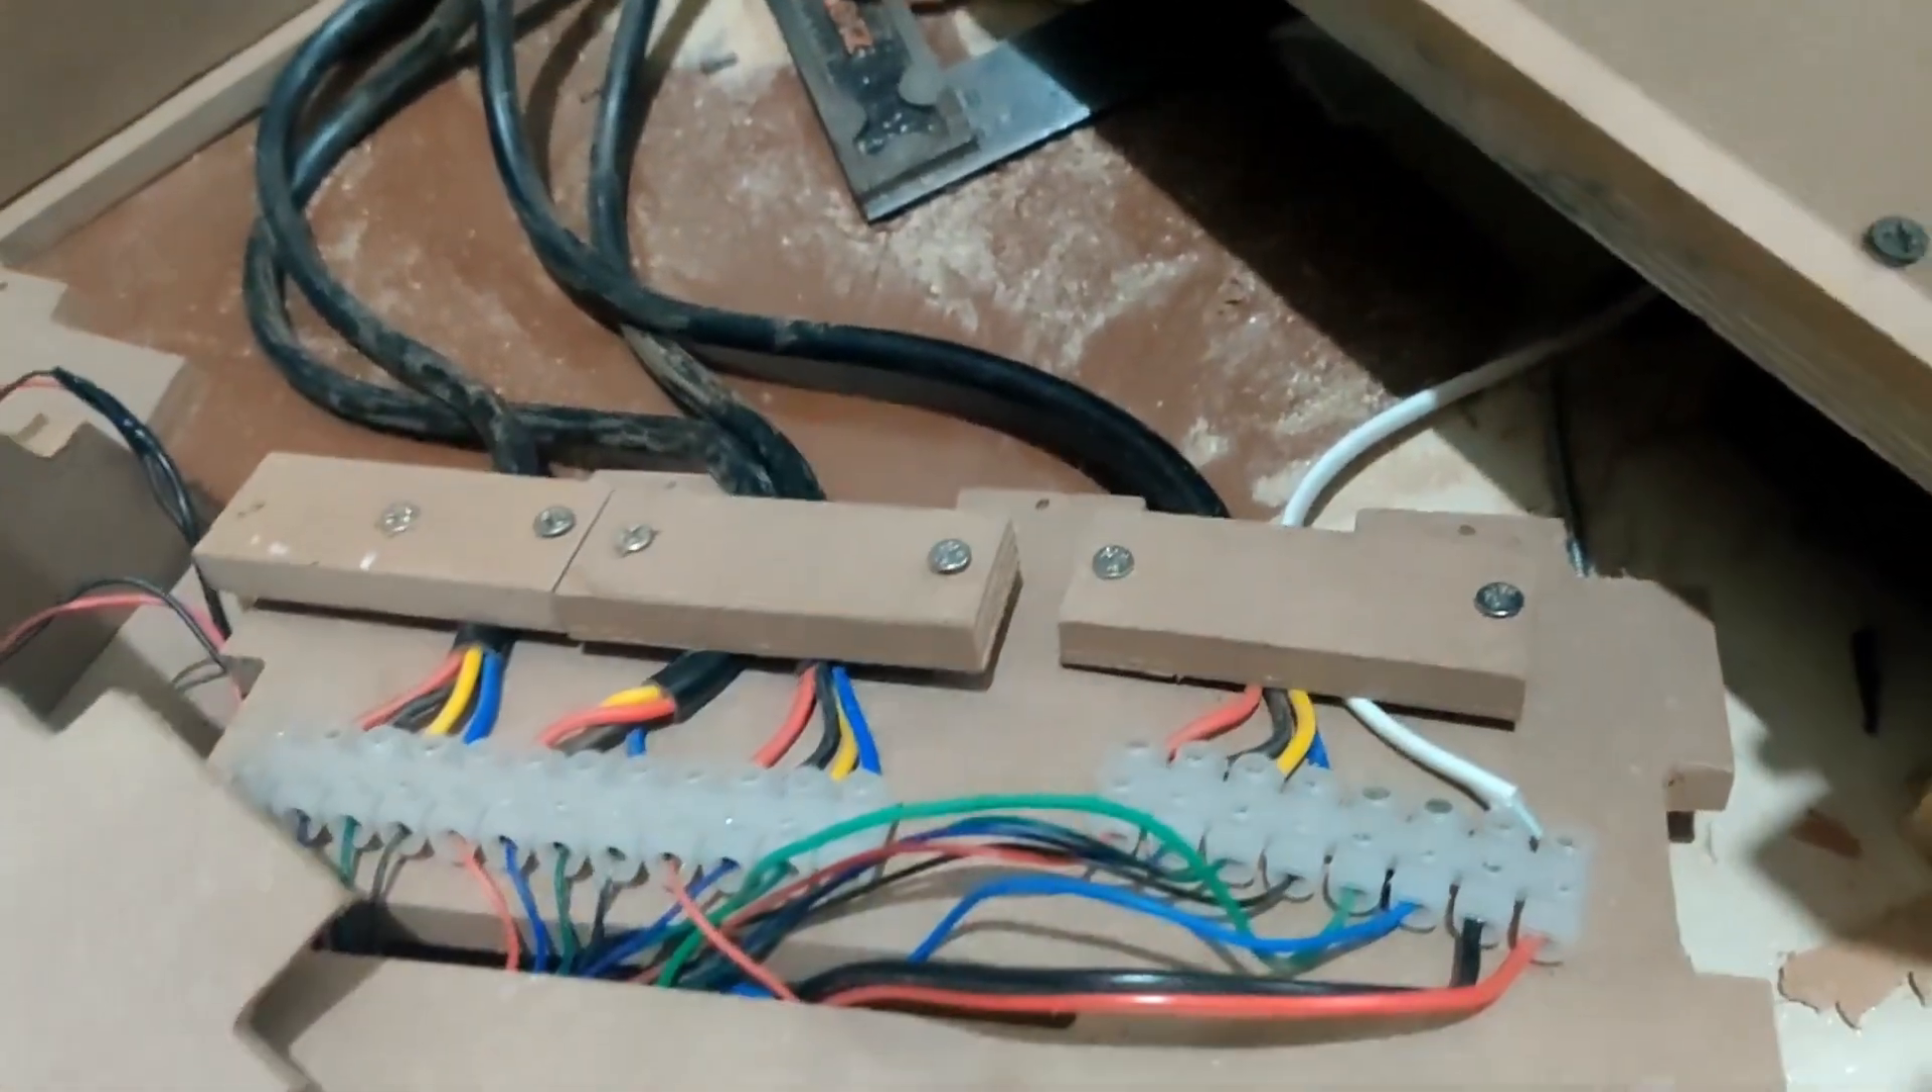As you can see I have used MDF pieces to hold the wires in place and there you go.